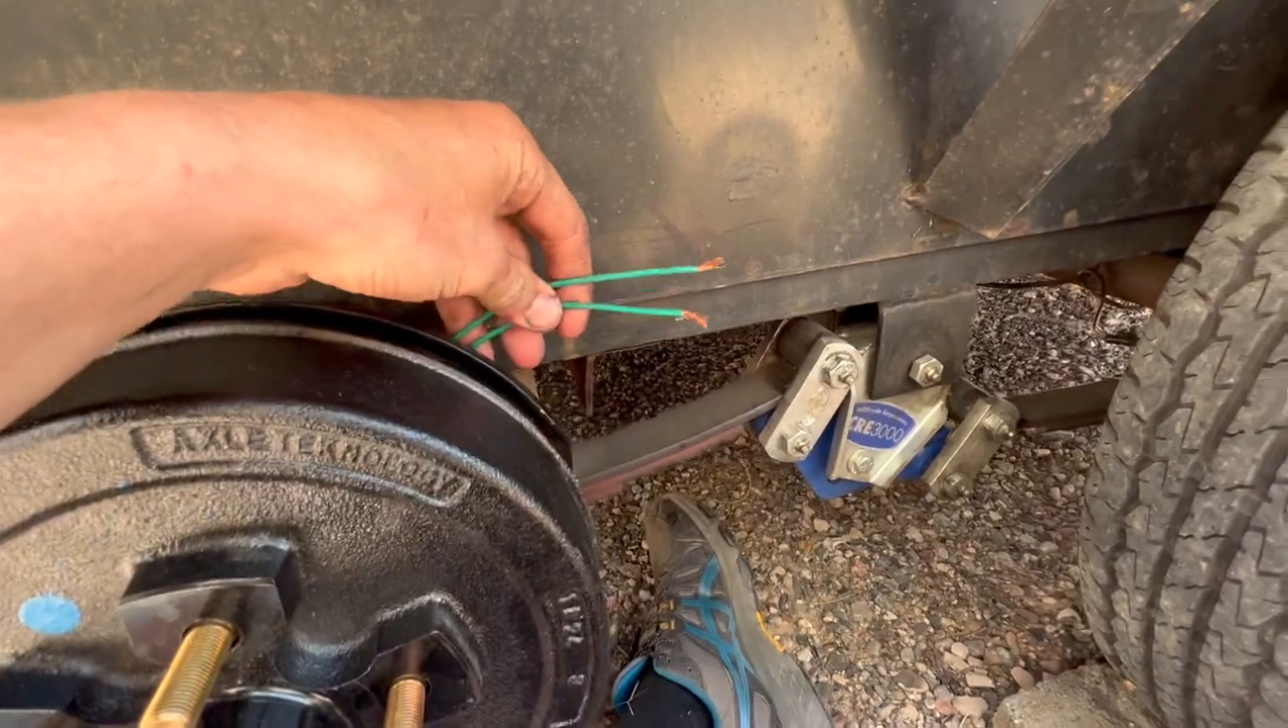We still gotta hook up our trailer brakes and adjust on this side and then we'll be done.